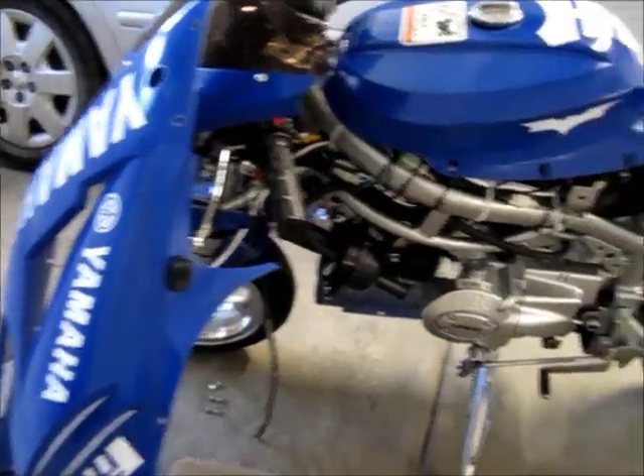So I got the left fairing off of my X18 and there you go.